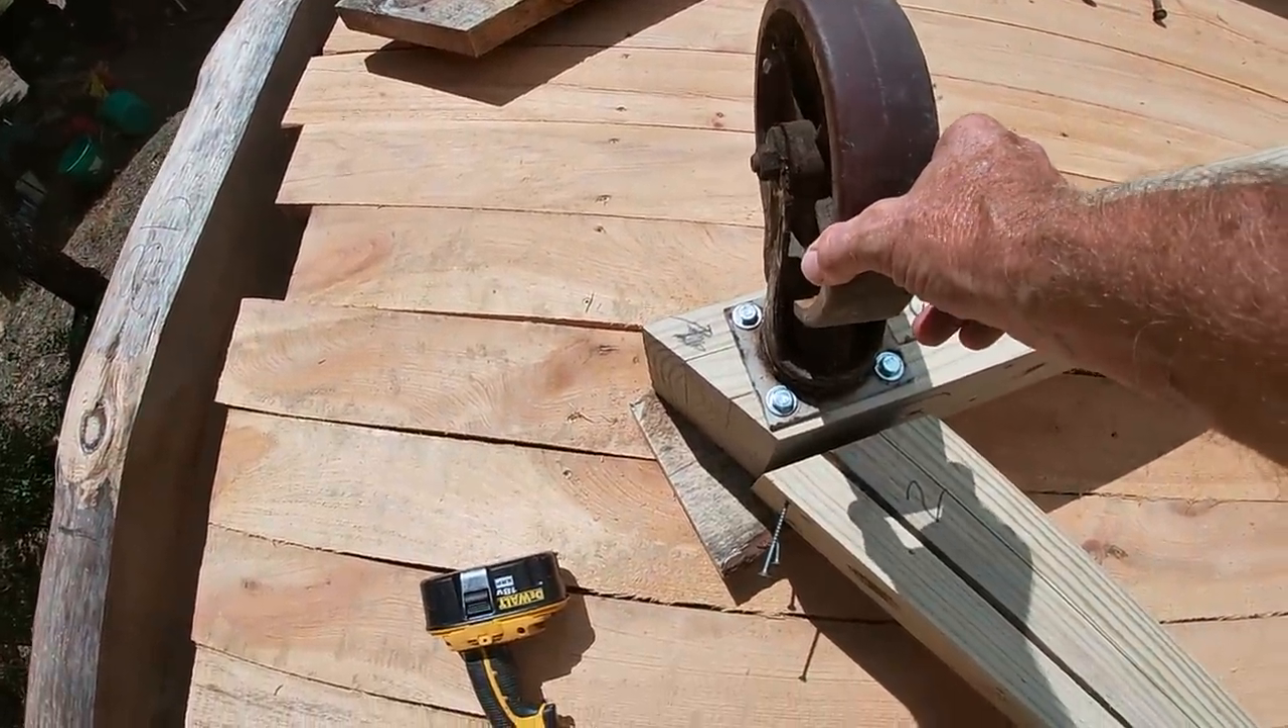I've got my casters on there and I've got them bolted on with some half inch about three-eighths lag bolts.